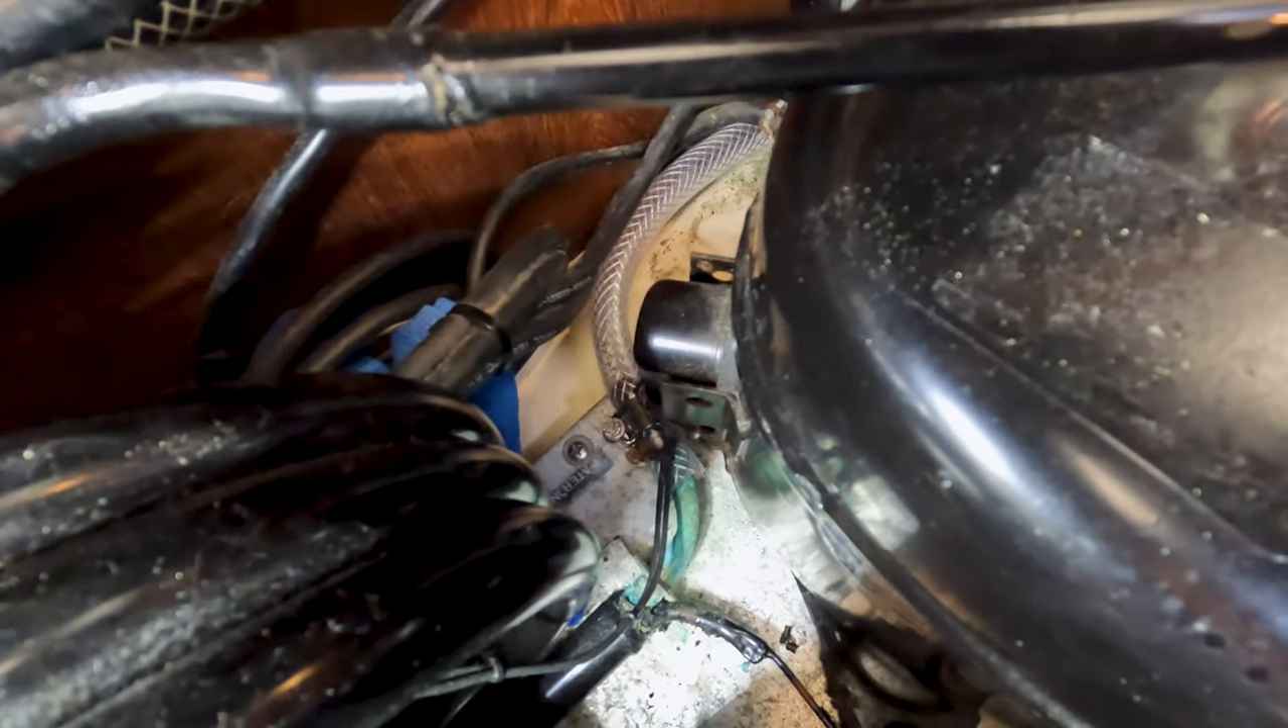We have our fancy new hose in there you can see connected right there in the center of the frame.